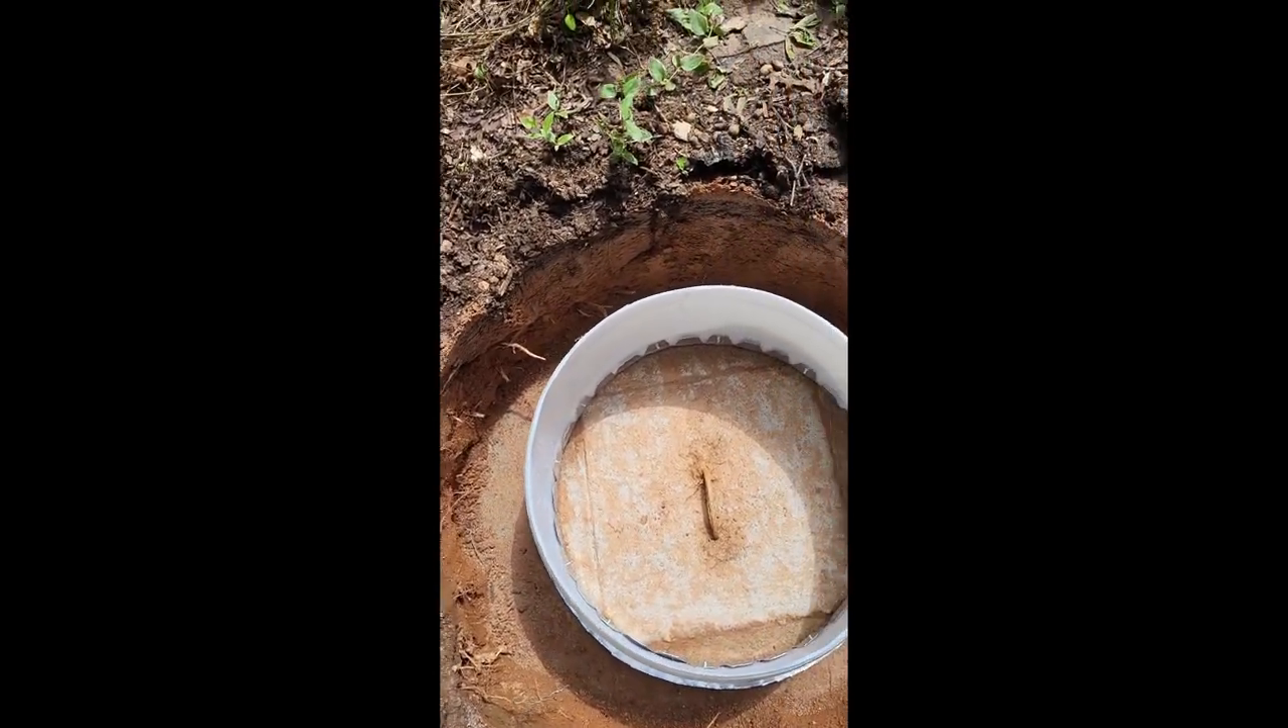Okay, so, as you can see, I made the hole bigger to accommodate the riser. And I'm dry-fitting it and everything looks pretty good.